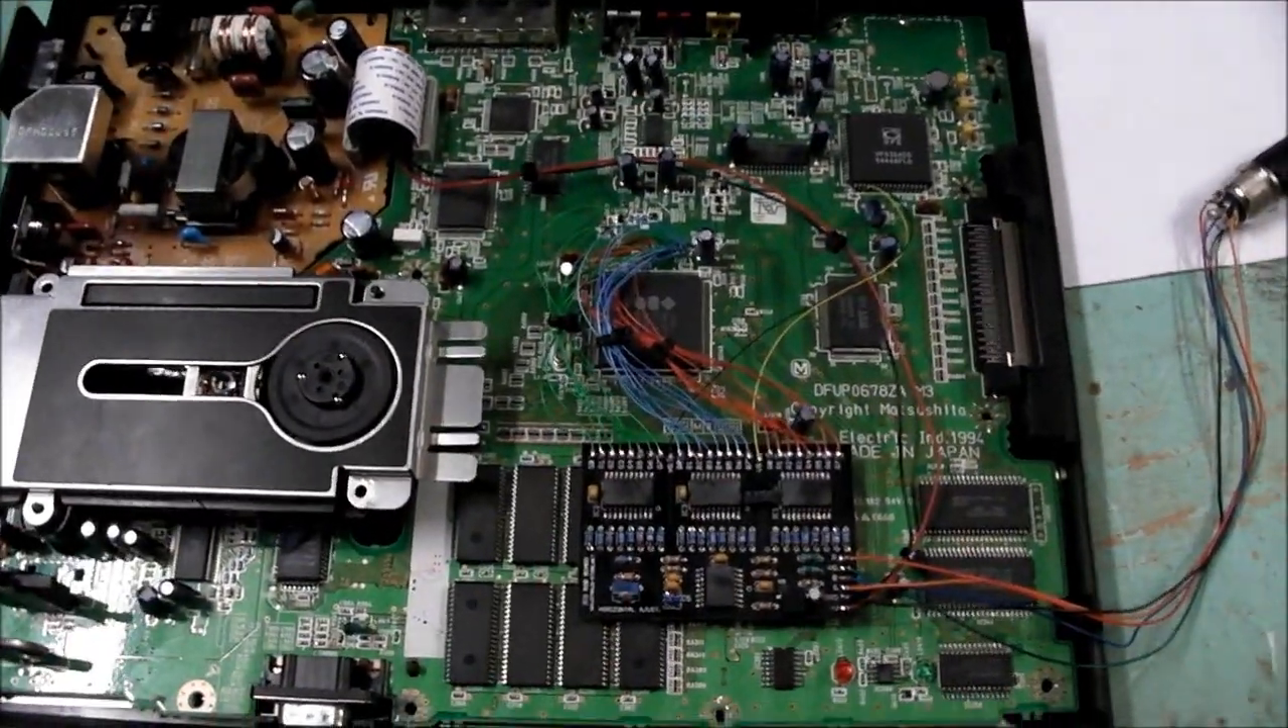So, I've got it working, but I haven't rebuilt the 3DO, I haven't put it back together.